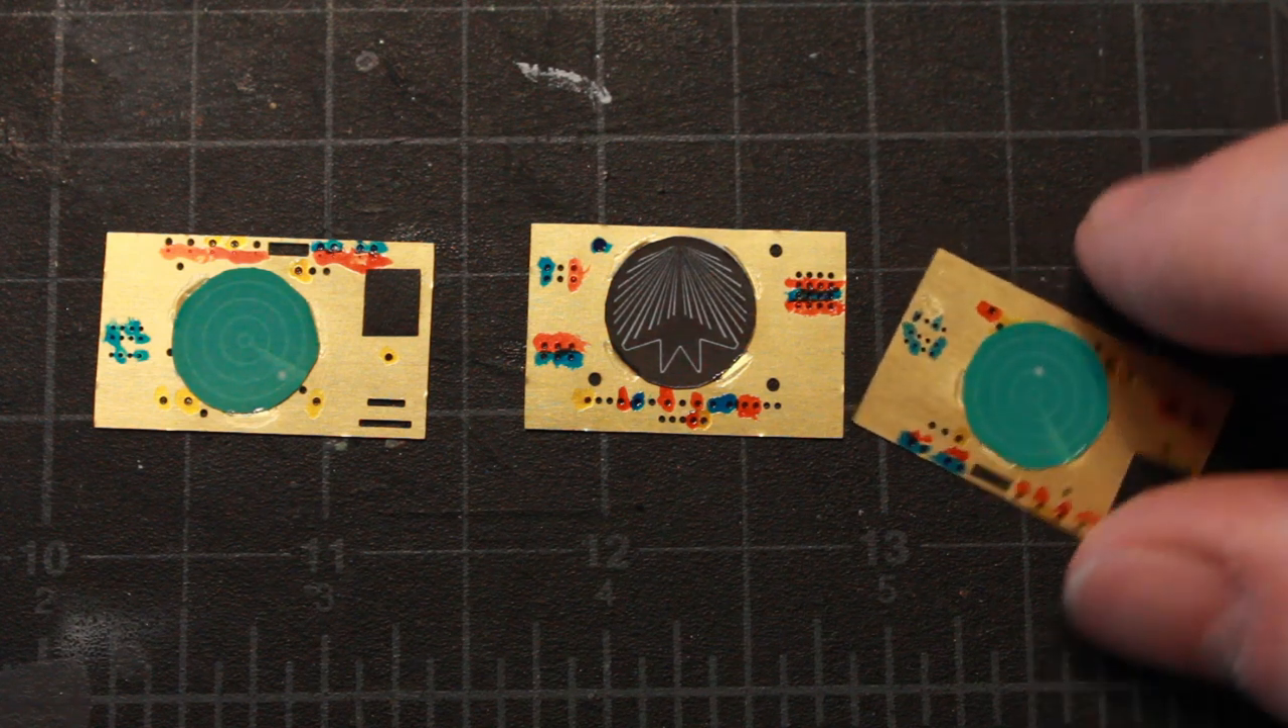And then I've also glued on these little acetate pieces that came with the photo etch to simulate the radar screens.